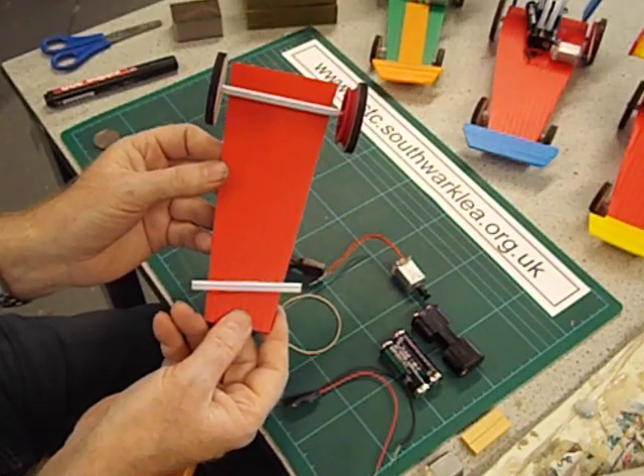So that's the assembled drive axle at the back of the racer.